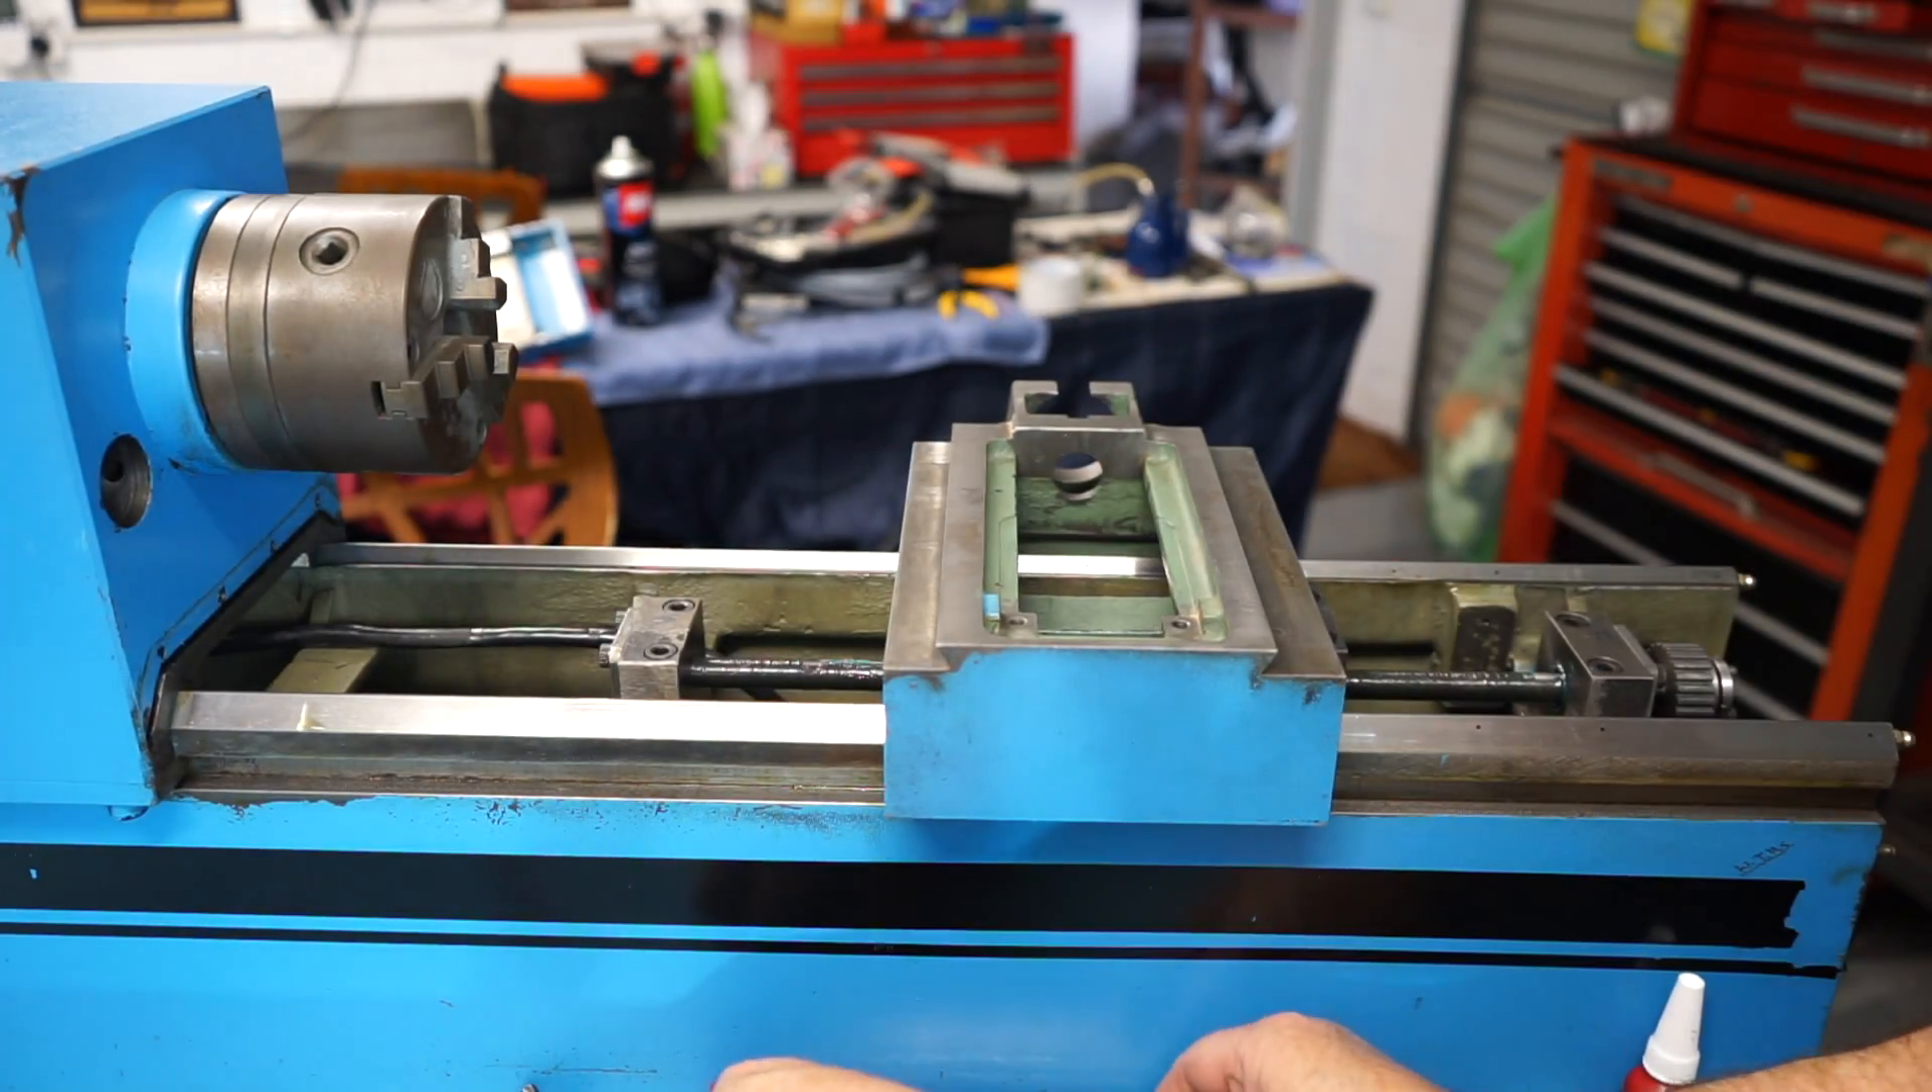Okay I've lubed up the saddle and placed it on top of the lathe bed.